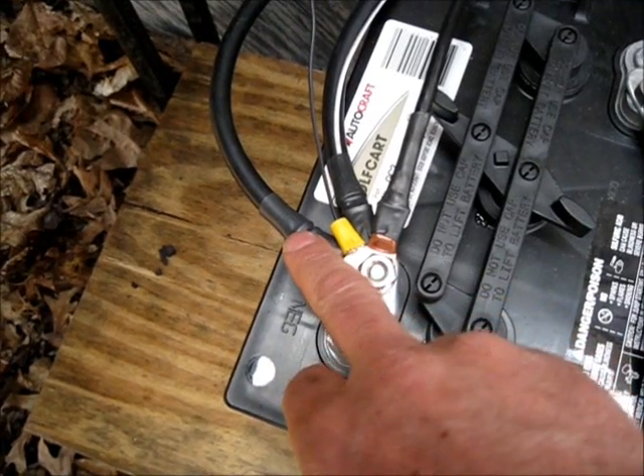Now I've got these heat shrink tubing on here protecting my wires.